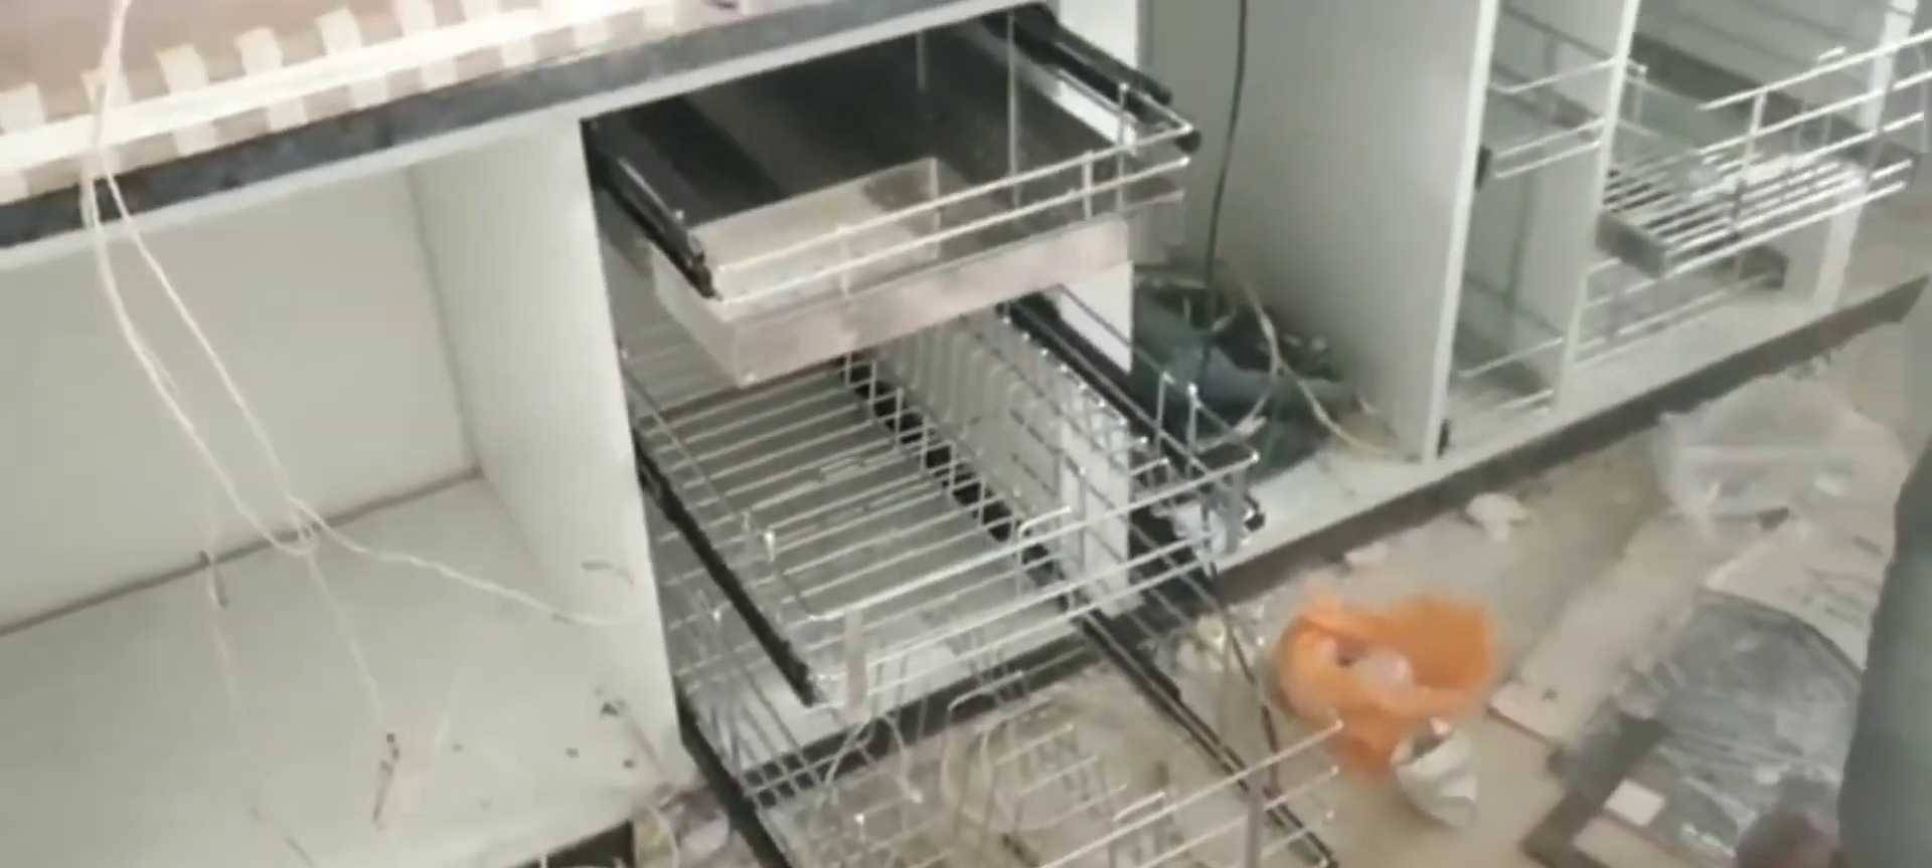बहुत ही कम टाइम में आपकी यह बास्केट फिट हो गई है।